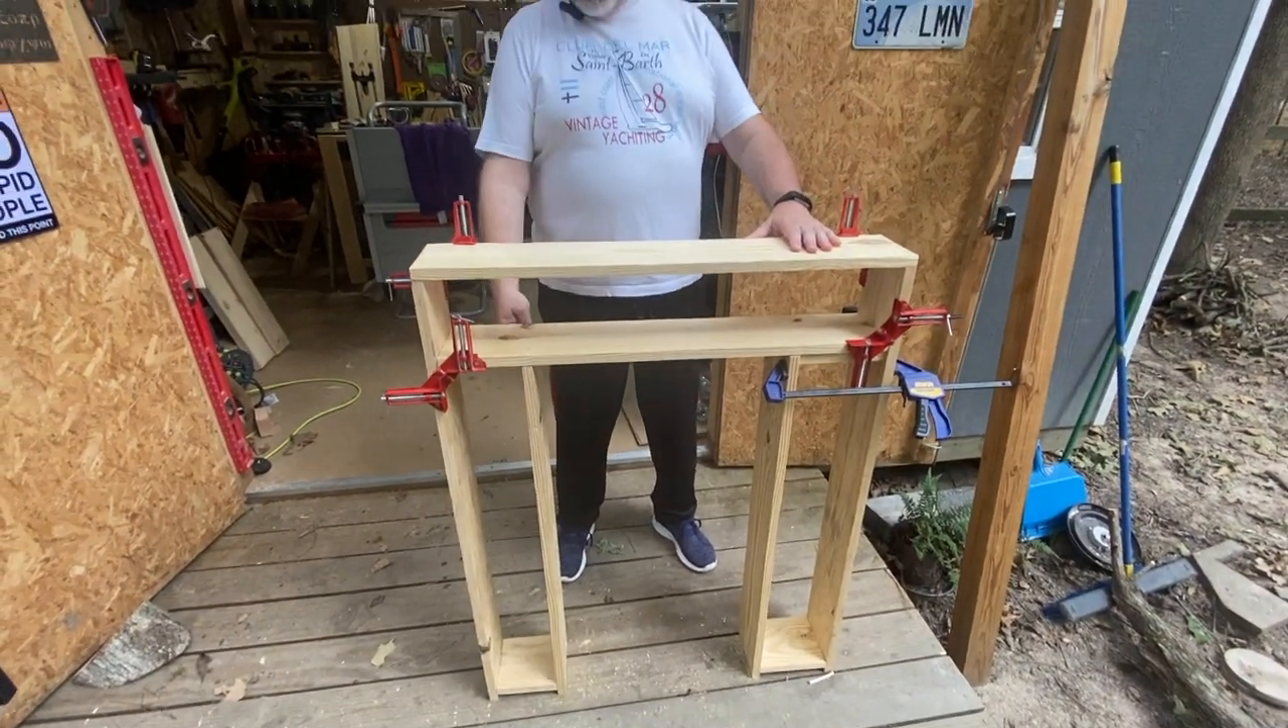The basic form is present we need to add a couple of shelves right on on the towers.